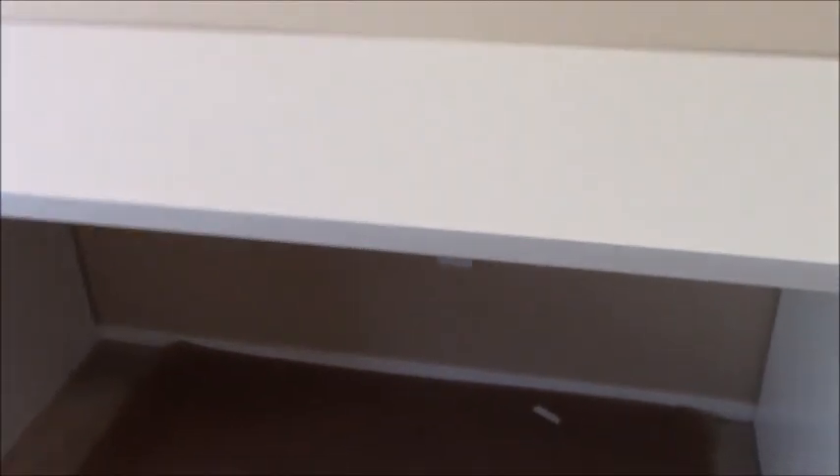And right now I don't have the leg, like there's a center leg that you put in here.